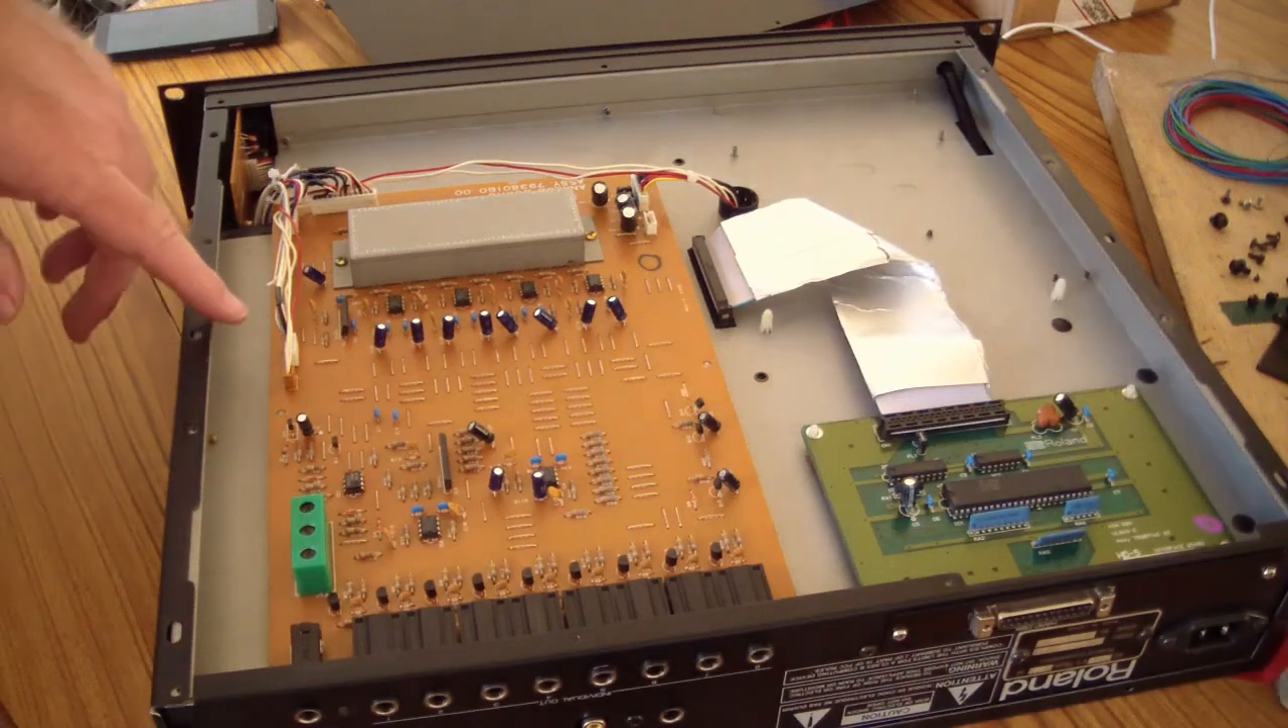There's still some wiring here, back here, some wiring back here, connectors that are kind of keeping that board in there.